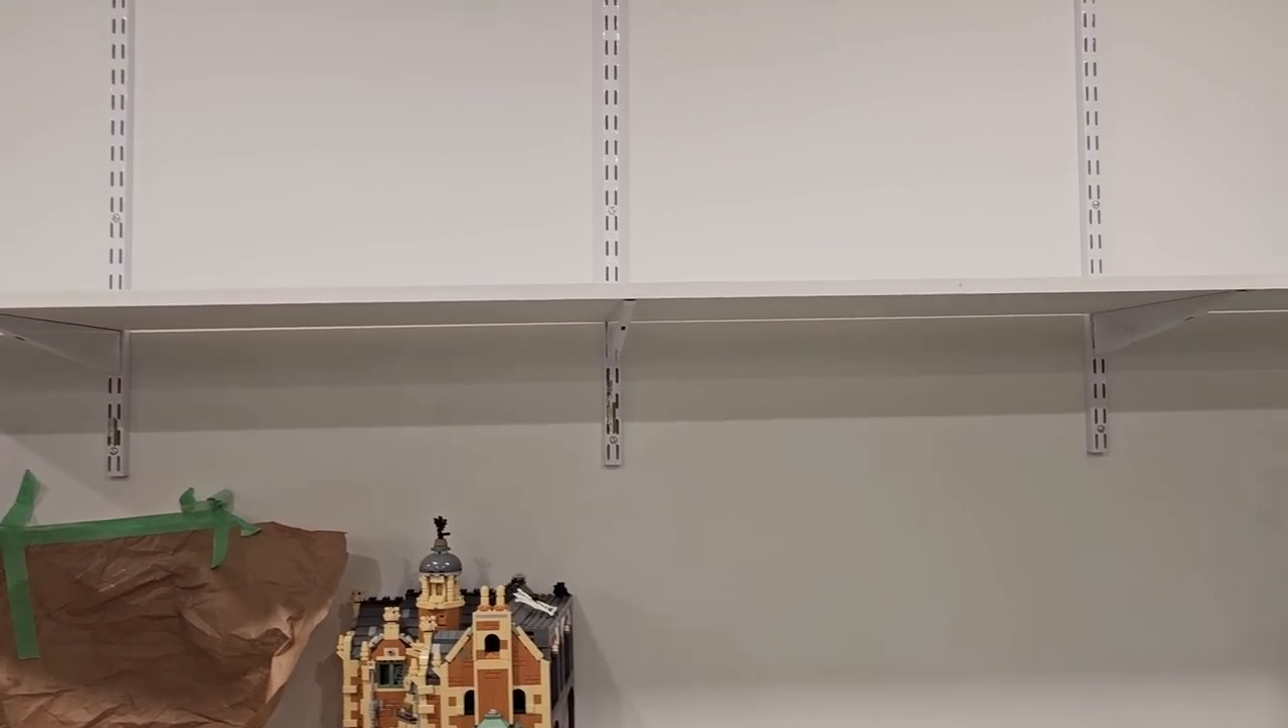So there's the first shelf installed.